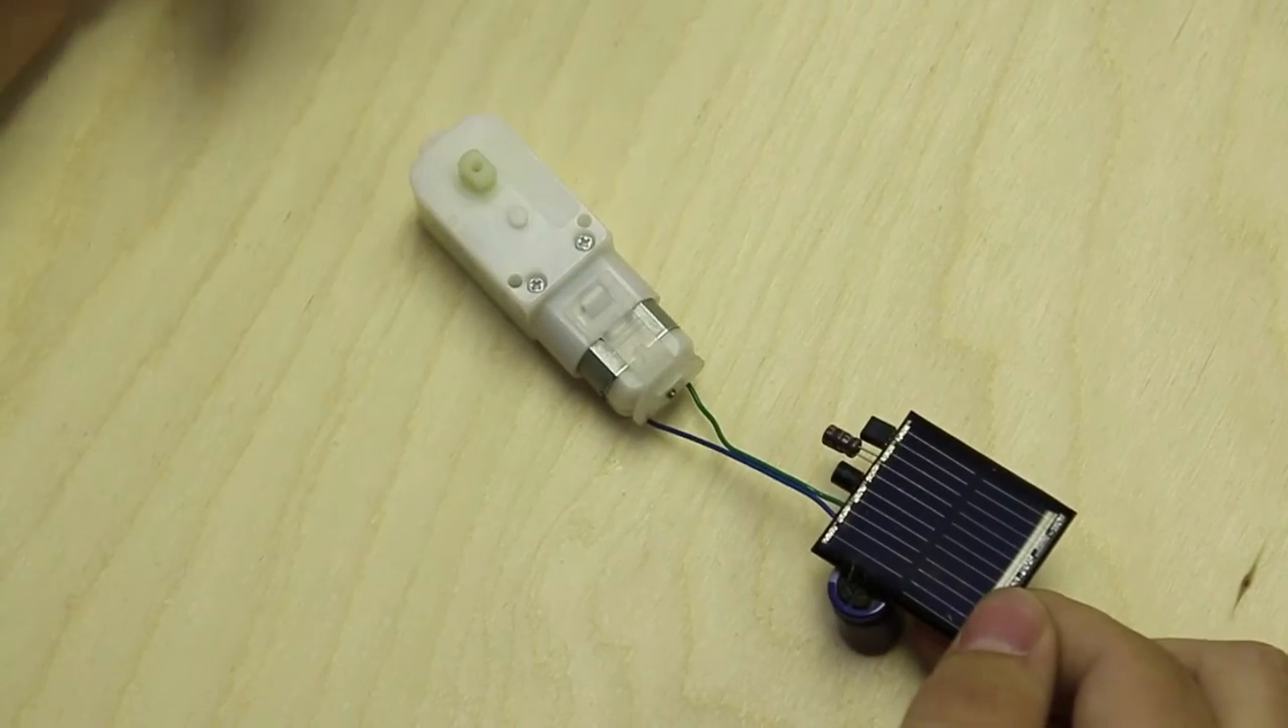We have our solar engine connected to our motor with all of our components in place.